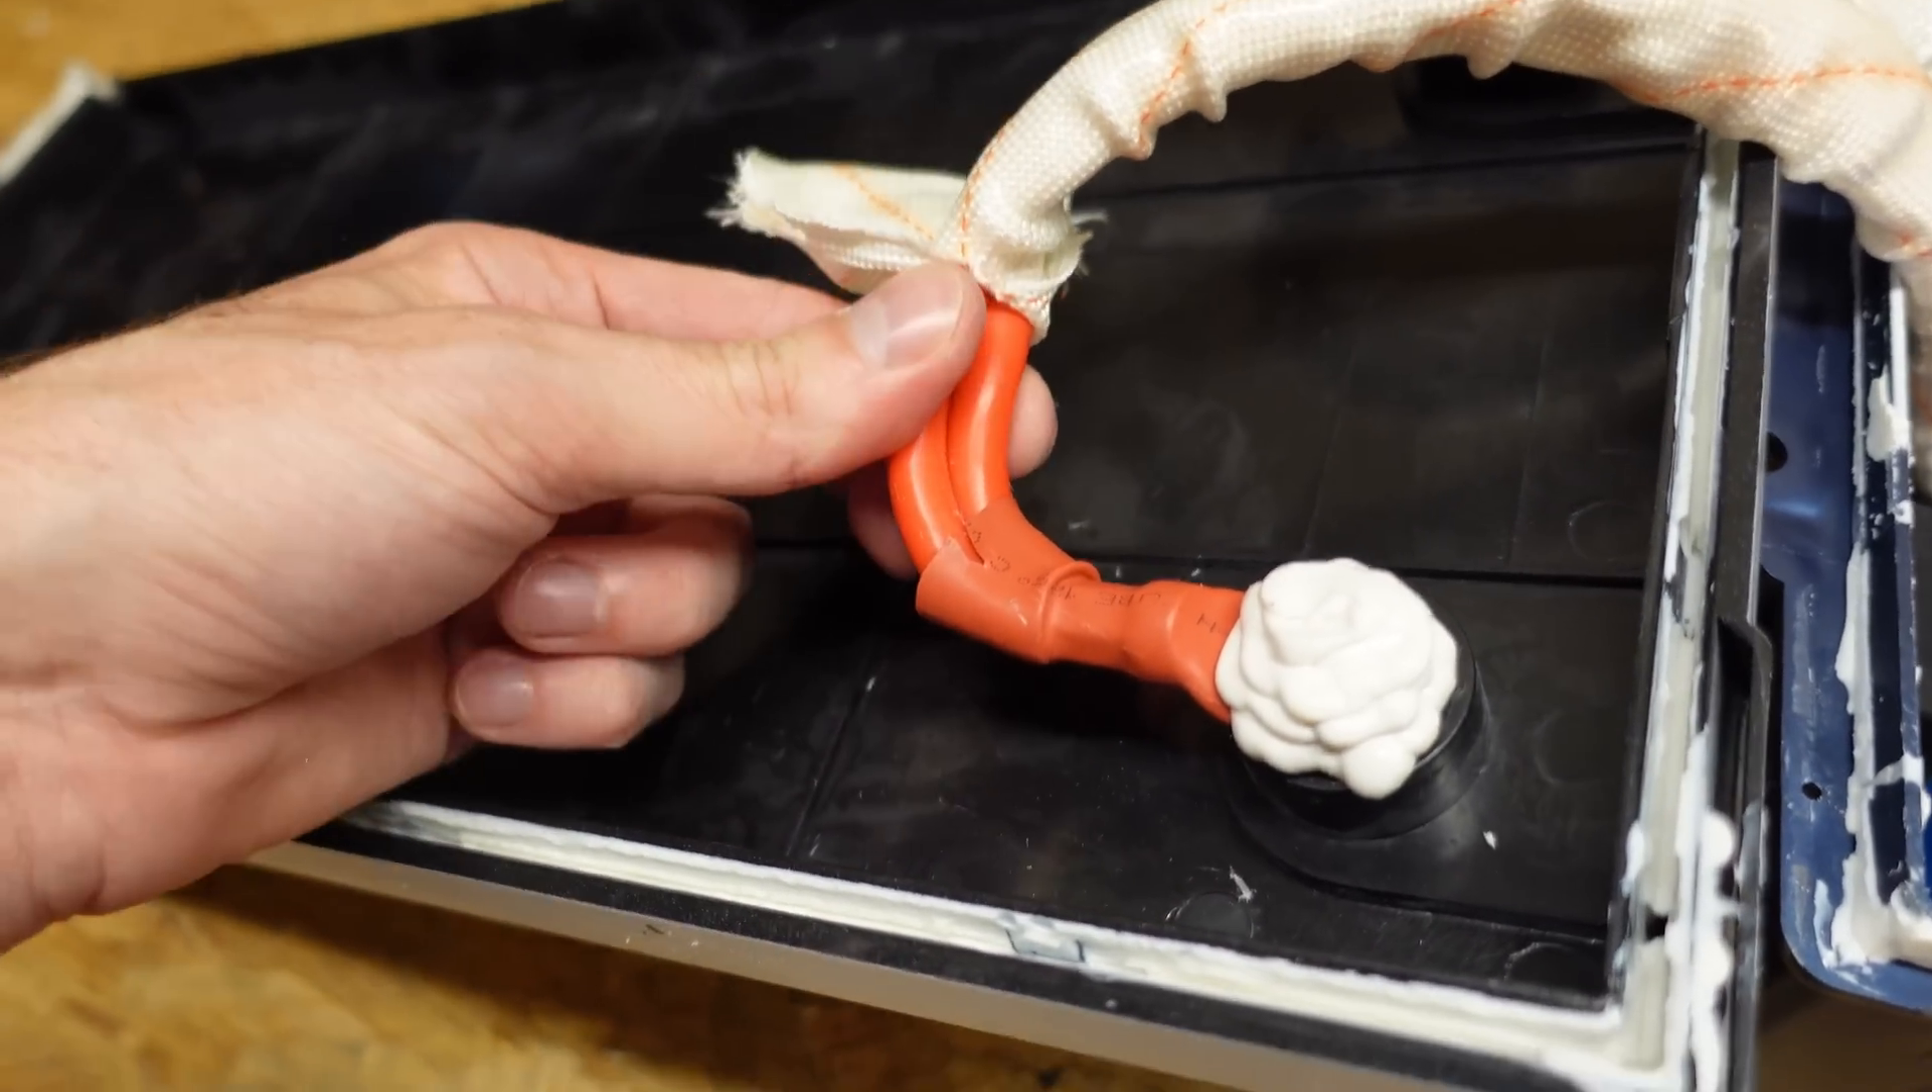We've got our wire with this heat protective wrap around it and I did pull it back over here.